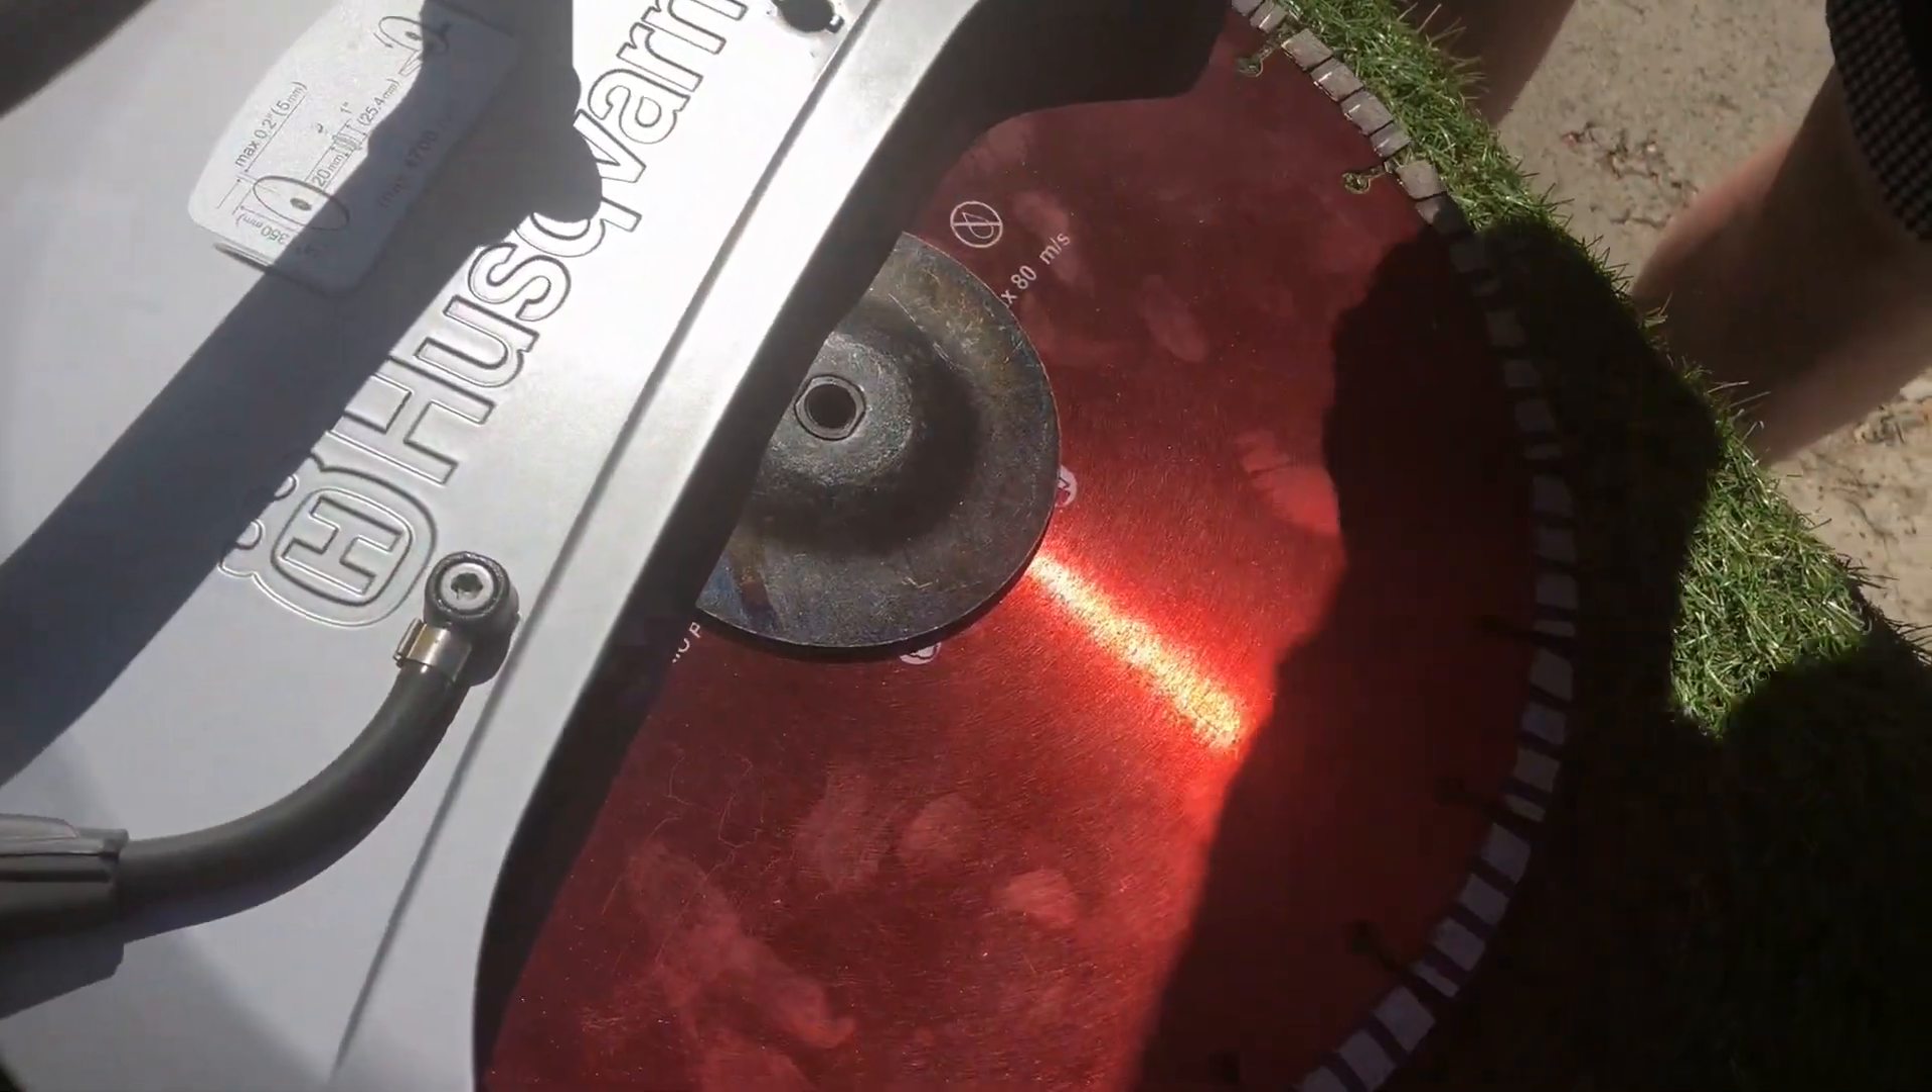Tutaj tarczę mamy już założoną dokładnie.